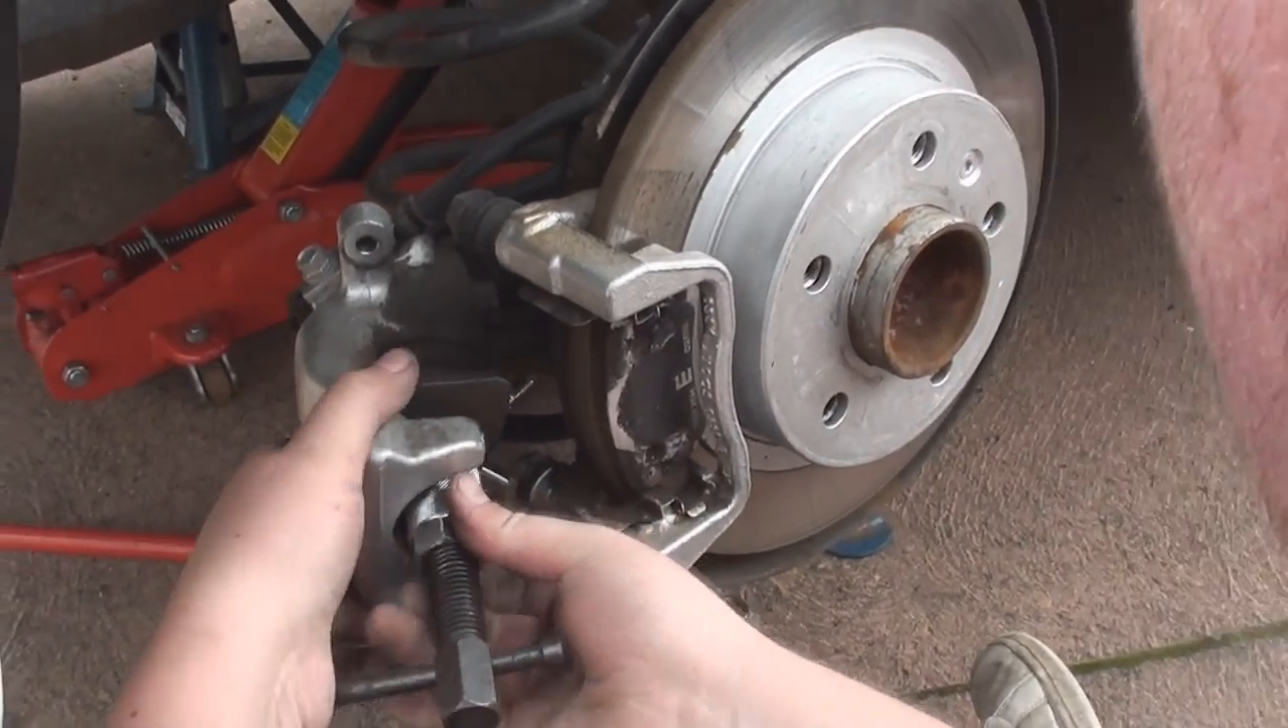So now the caliper's off, we can go ahead and wind the piston in.